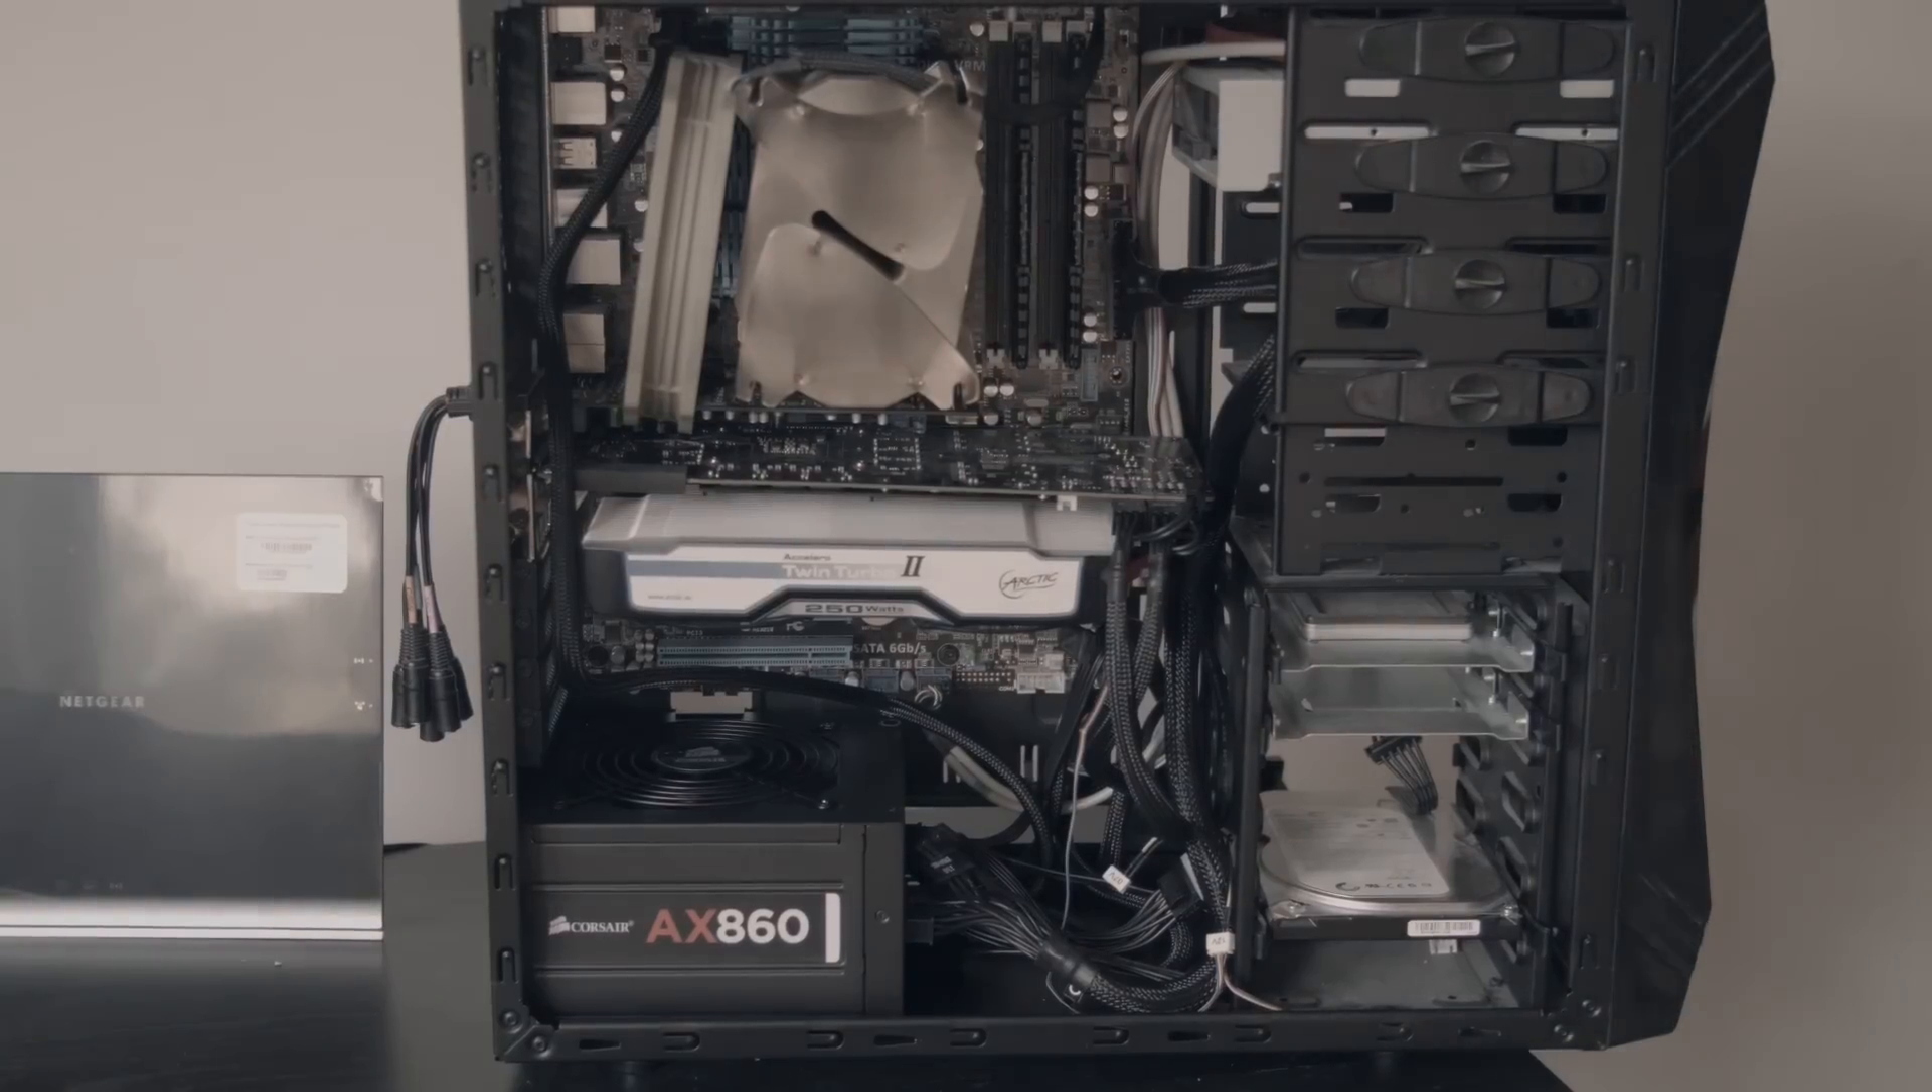We have now installed our new power supply.